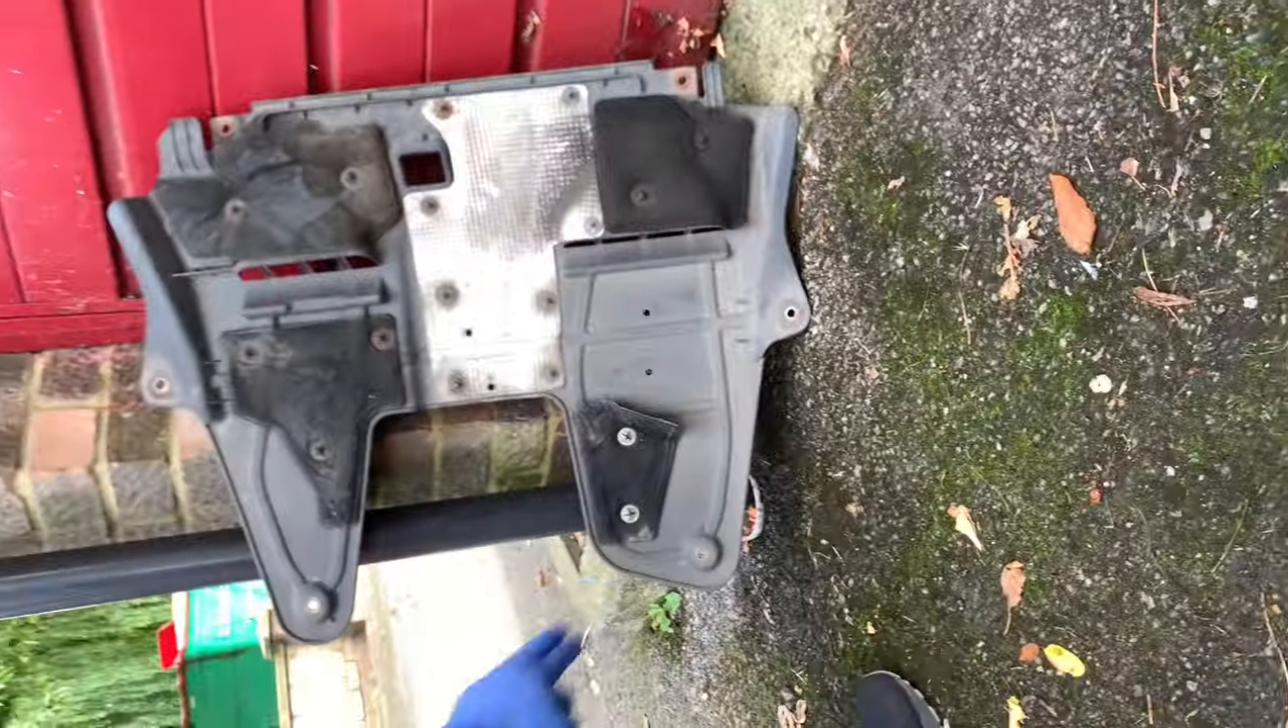I've taken off the under tray so now we've got to locate the drain plug and the filler plug of the gearbox.